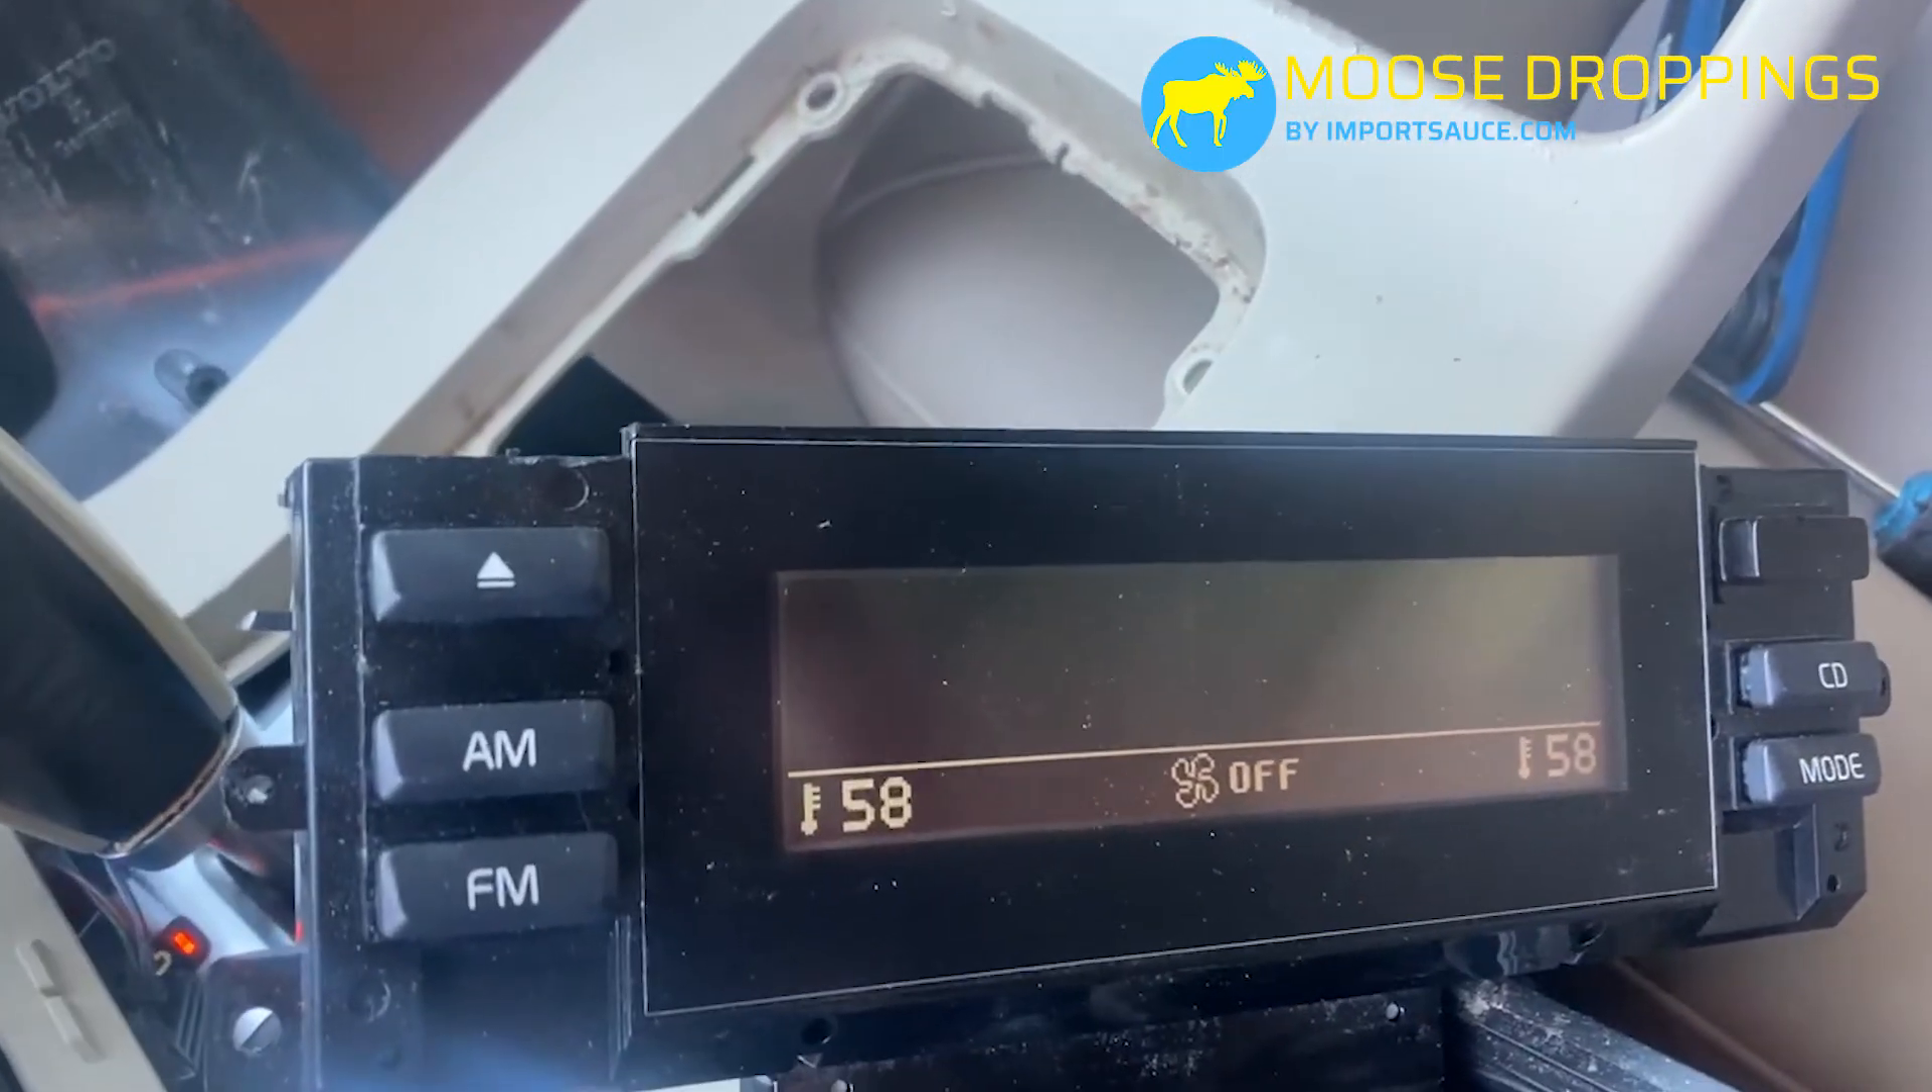Uh, everything's plugged in, not put back, but hey, we have a screen.